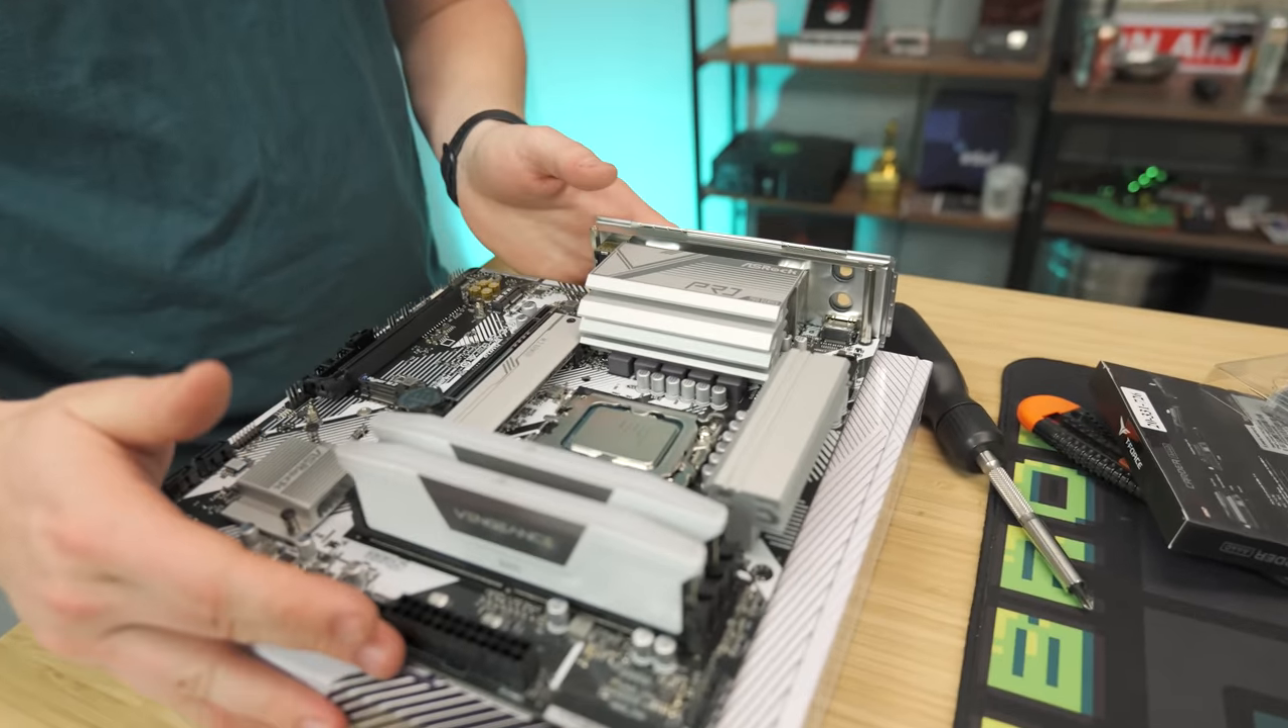We have our CPU, and this is basically almost a working PC, but now we got to cool this CPU.